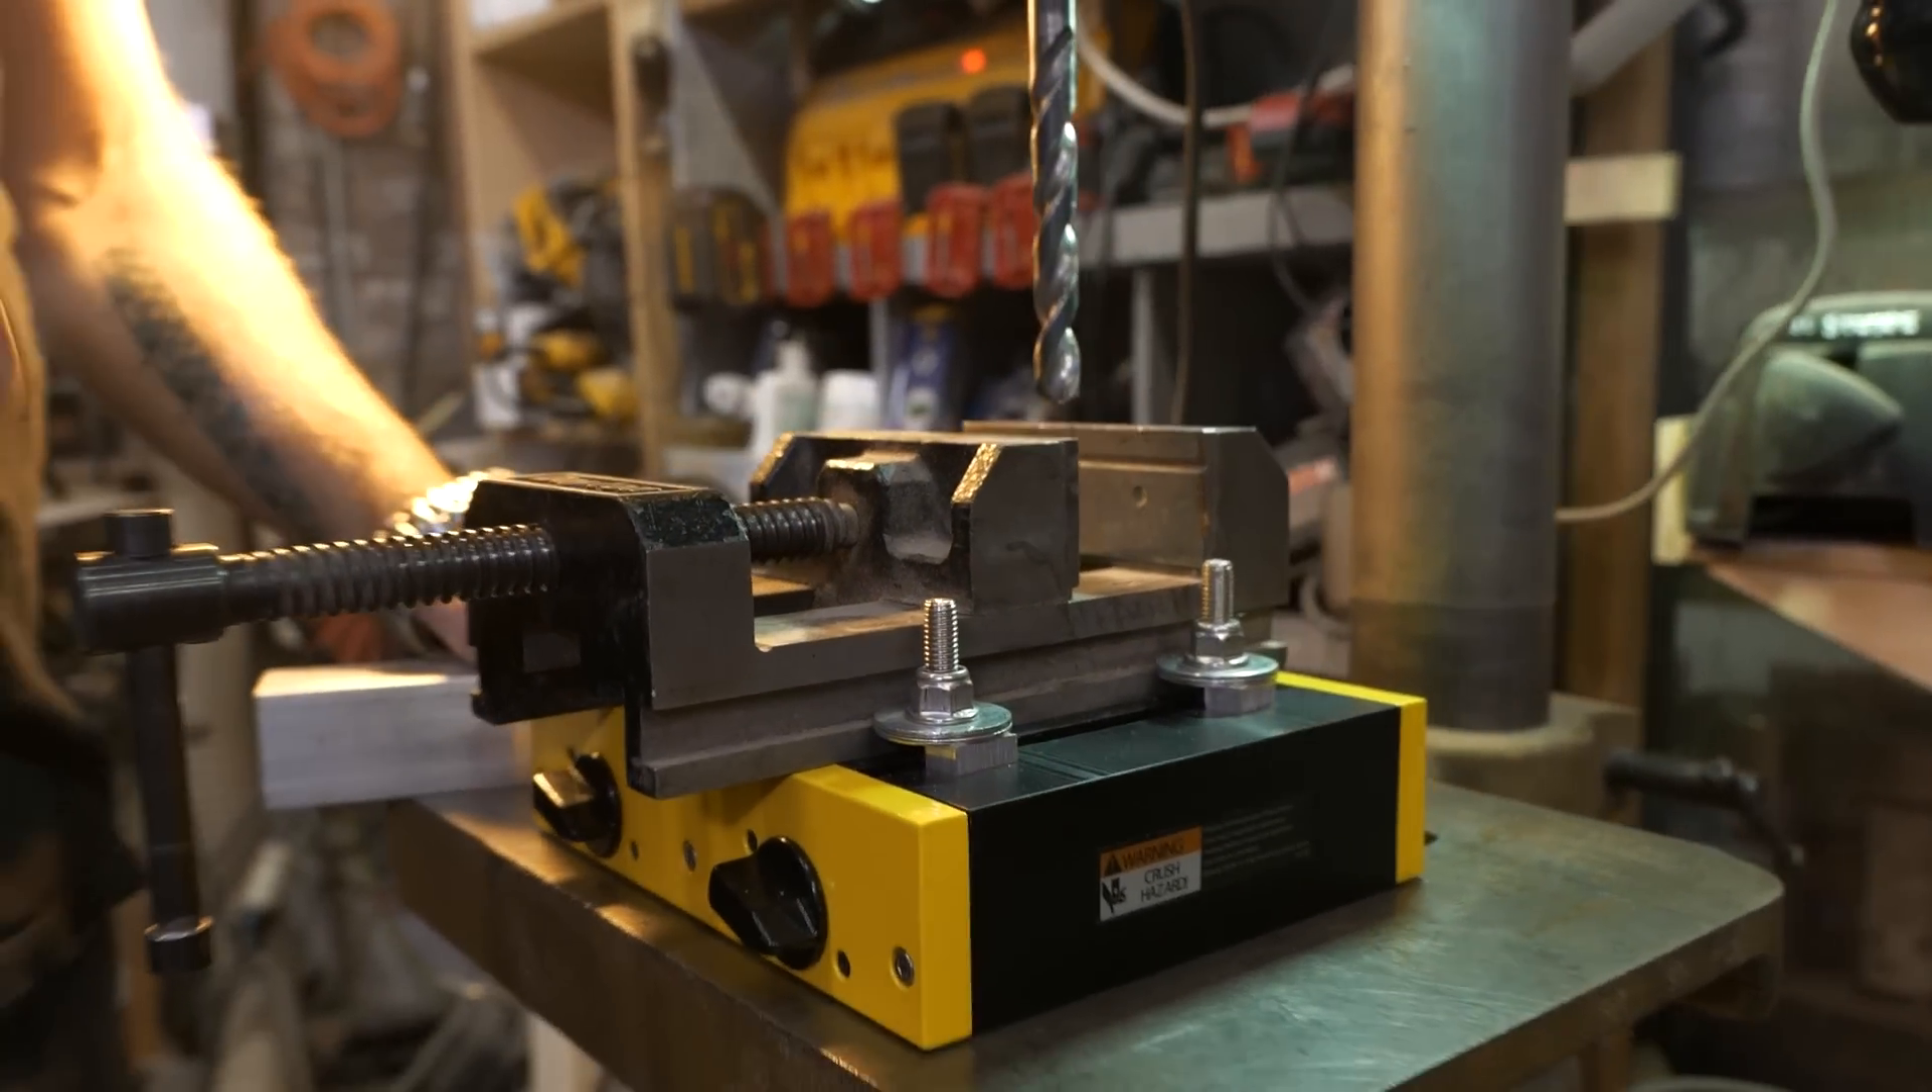I have a little bit of an issue, which is that the bolts, the T -bolts that hold this in are long enough that they're actually getting in the way of my little vice here.